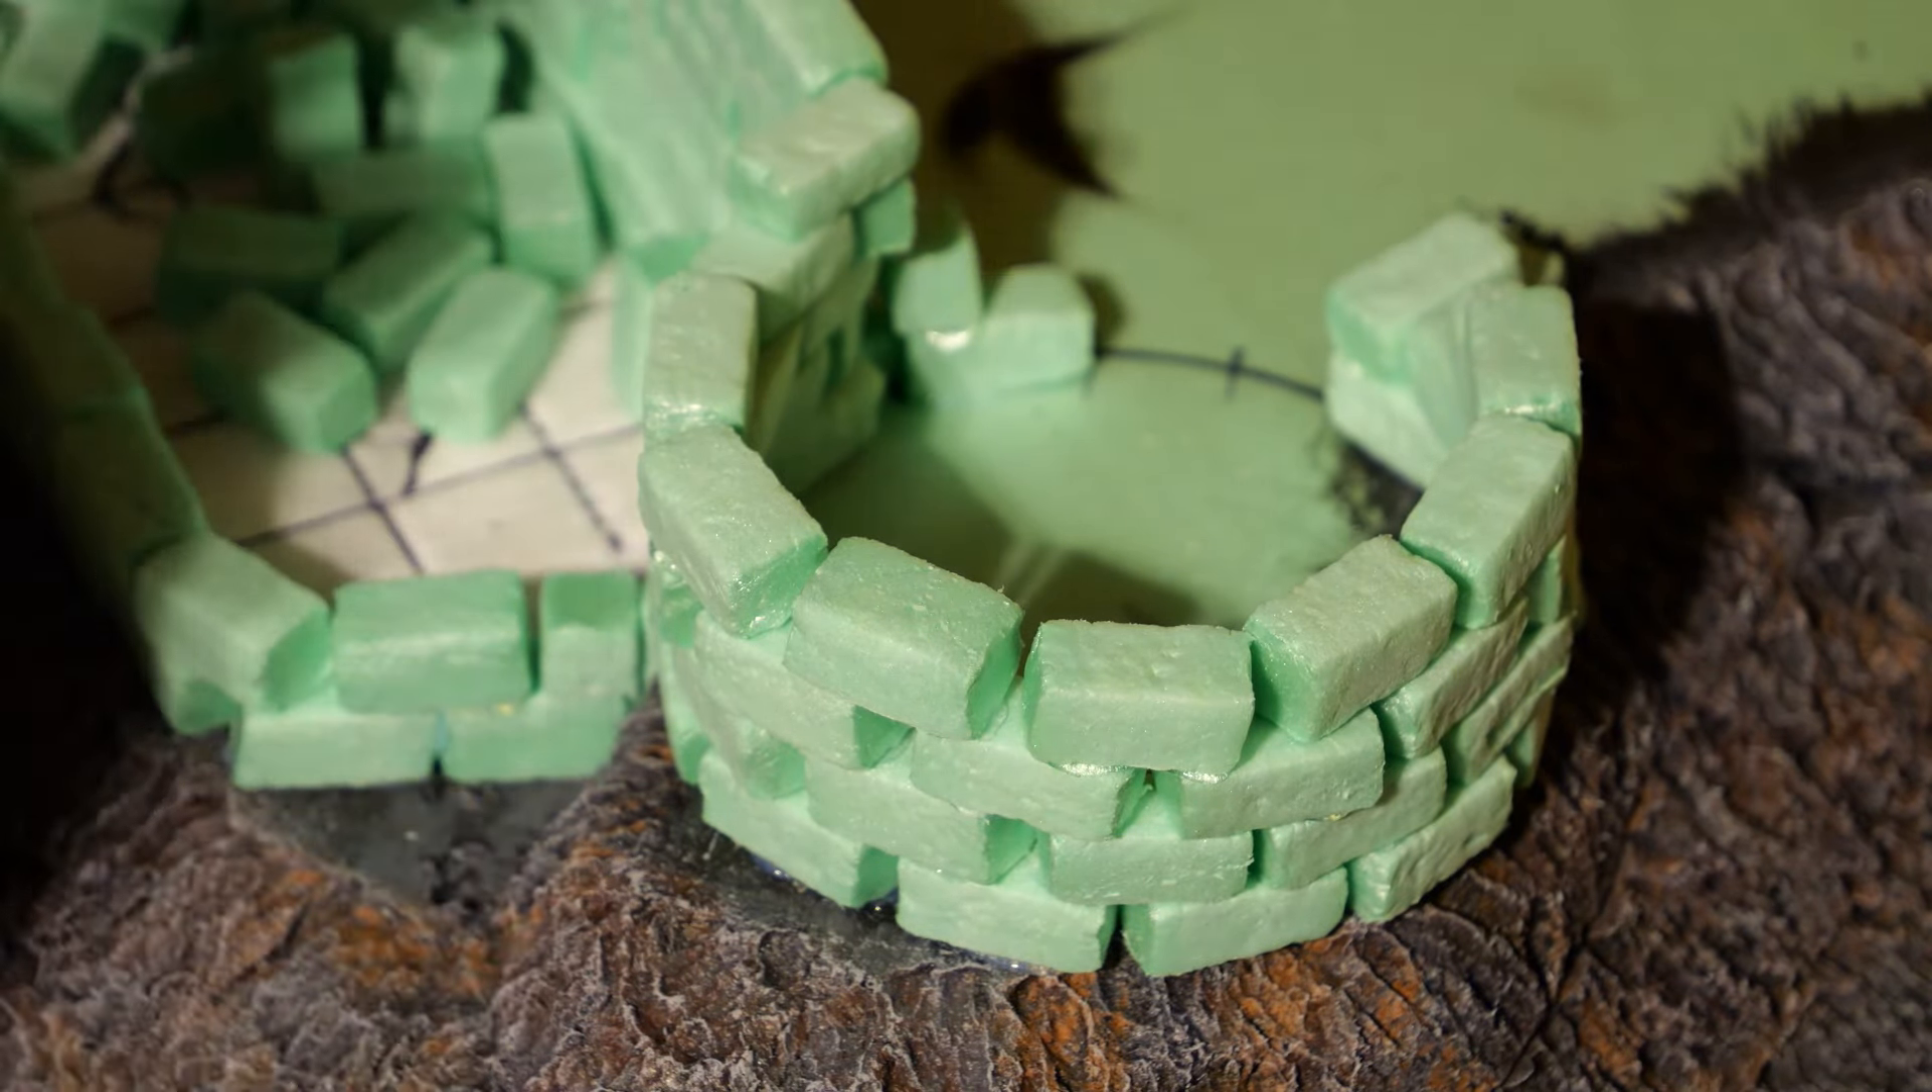As you can see there are a lot of little gaps here that kind of need to have something done with them.